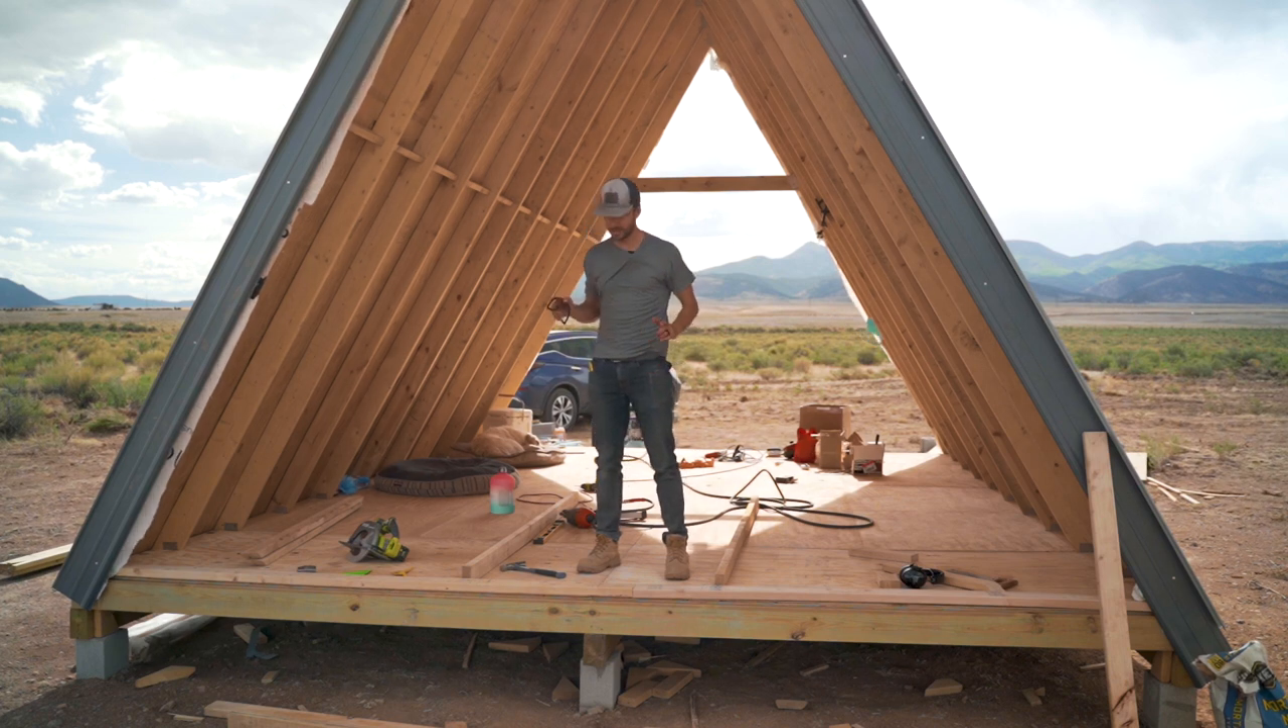So here's where we're at. The floor is down and it's pretty windy.